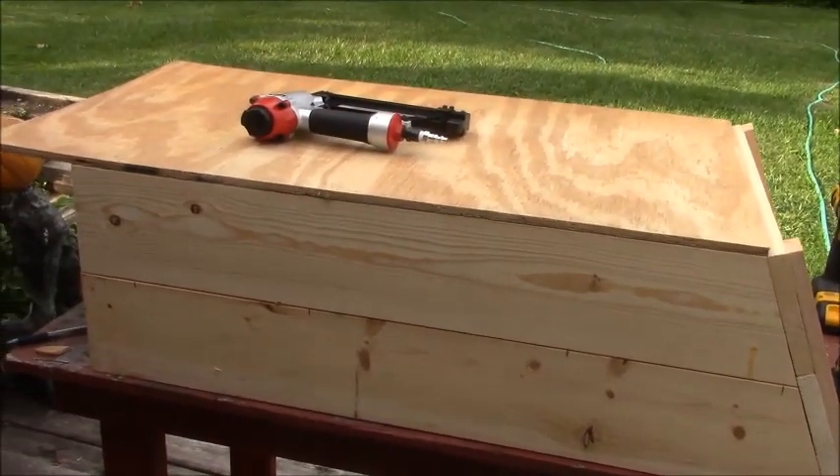But so far I got the body put together.